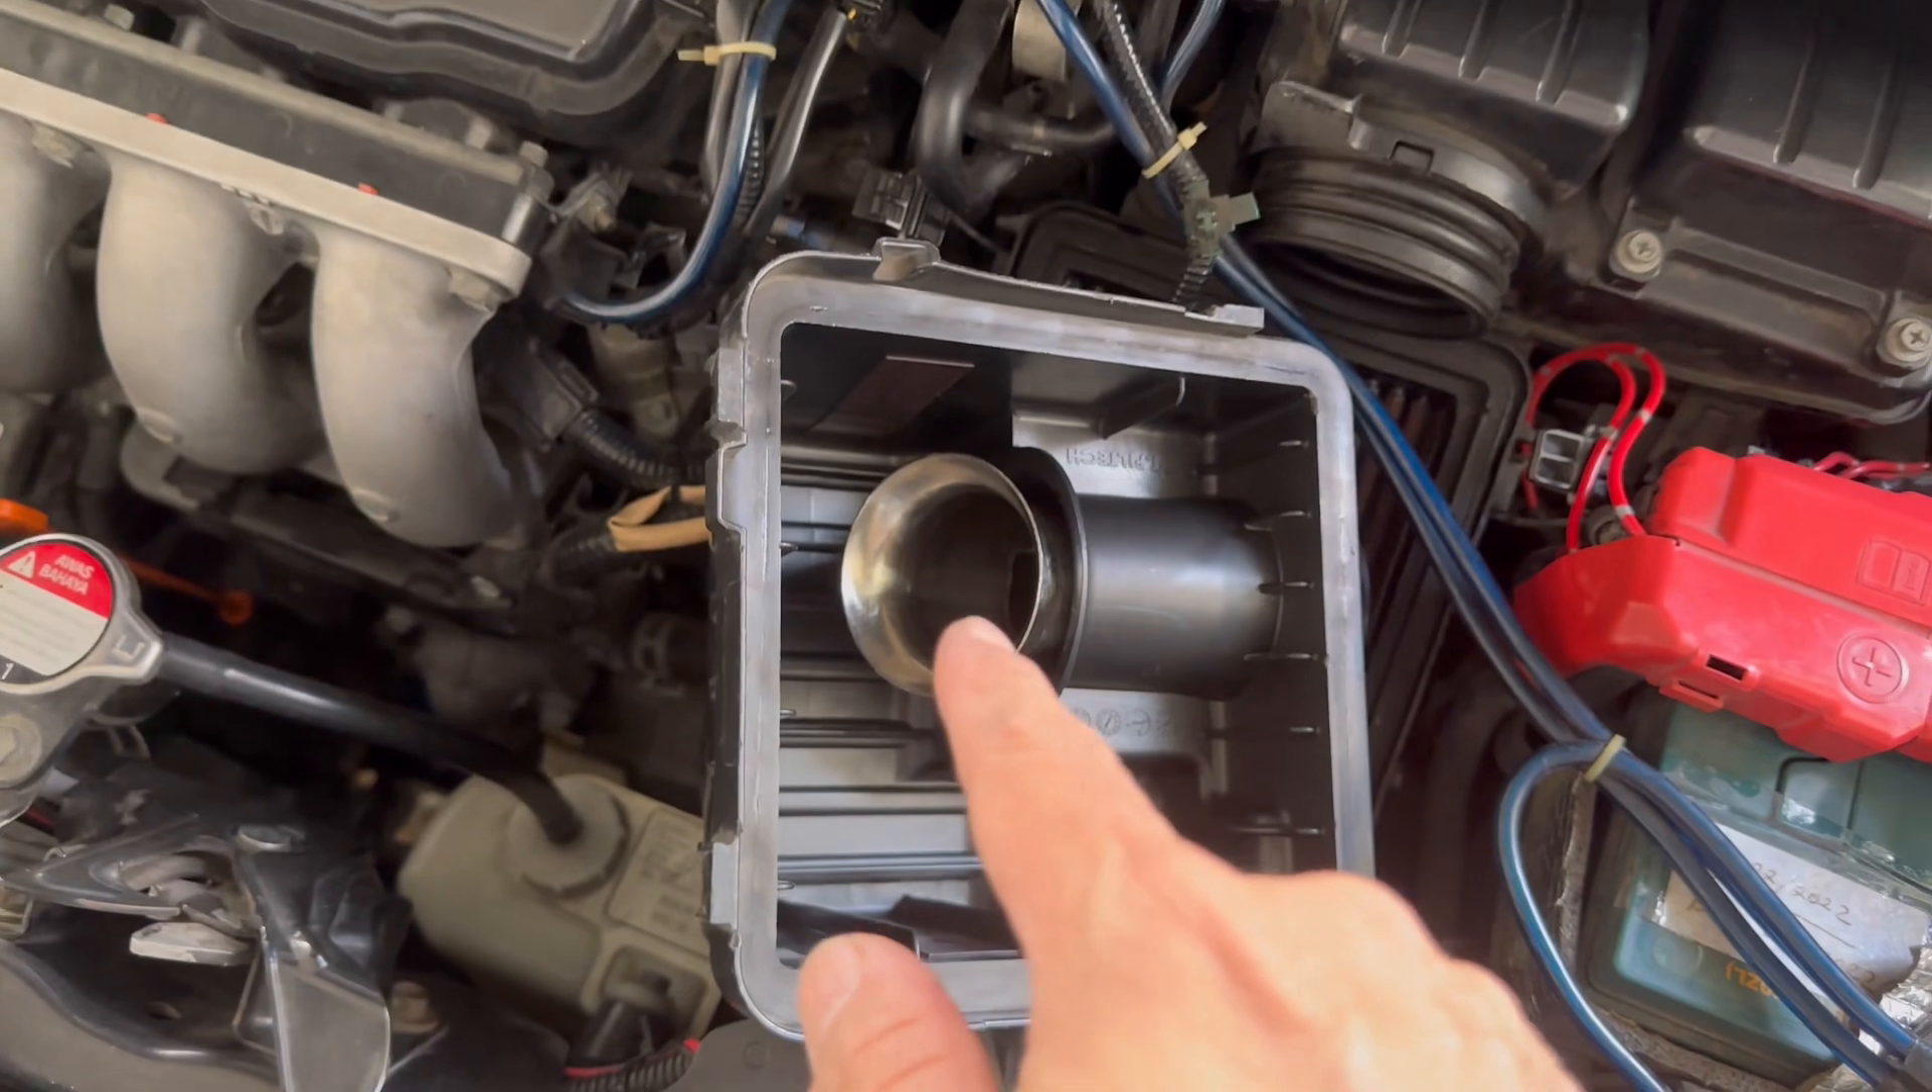Ini udah terpasang ya dan rapi corongnya ini.